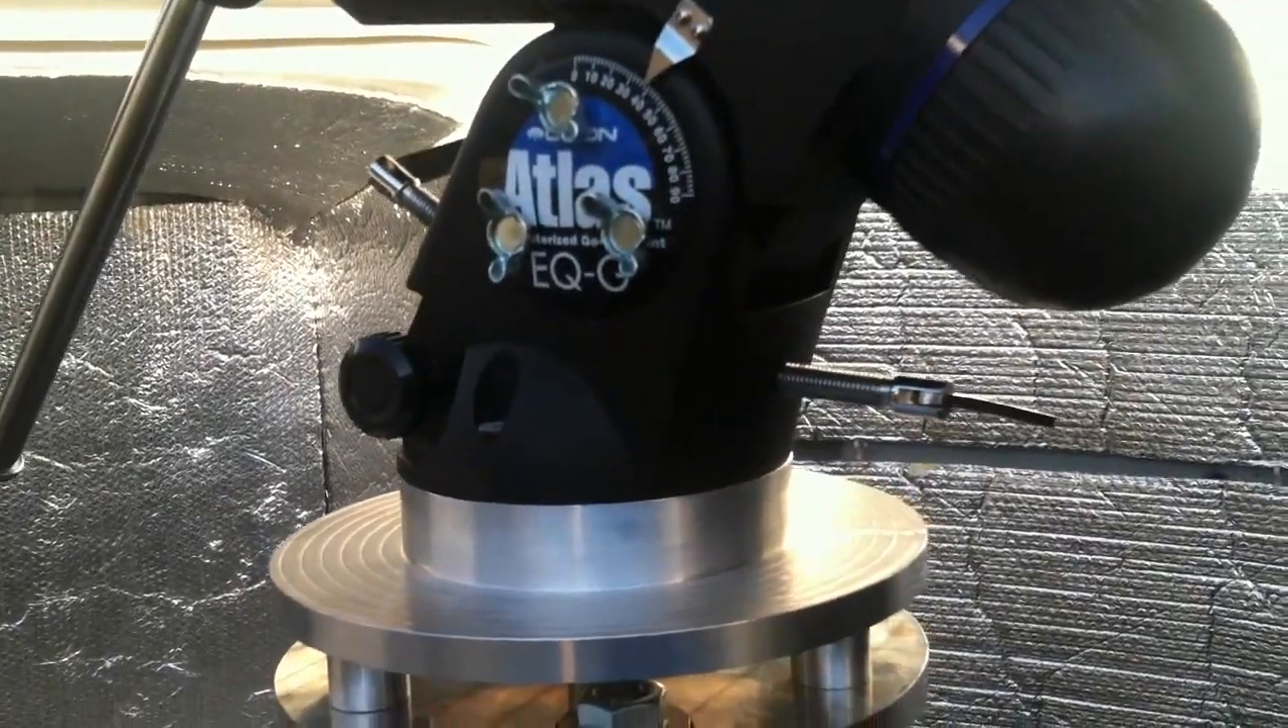You can see I've got the telescope mount installed on the pier now.